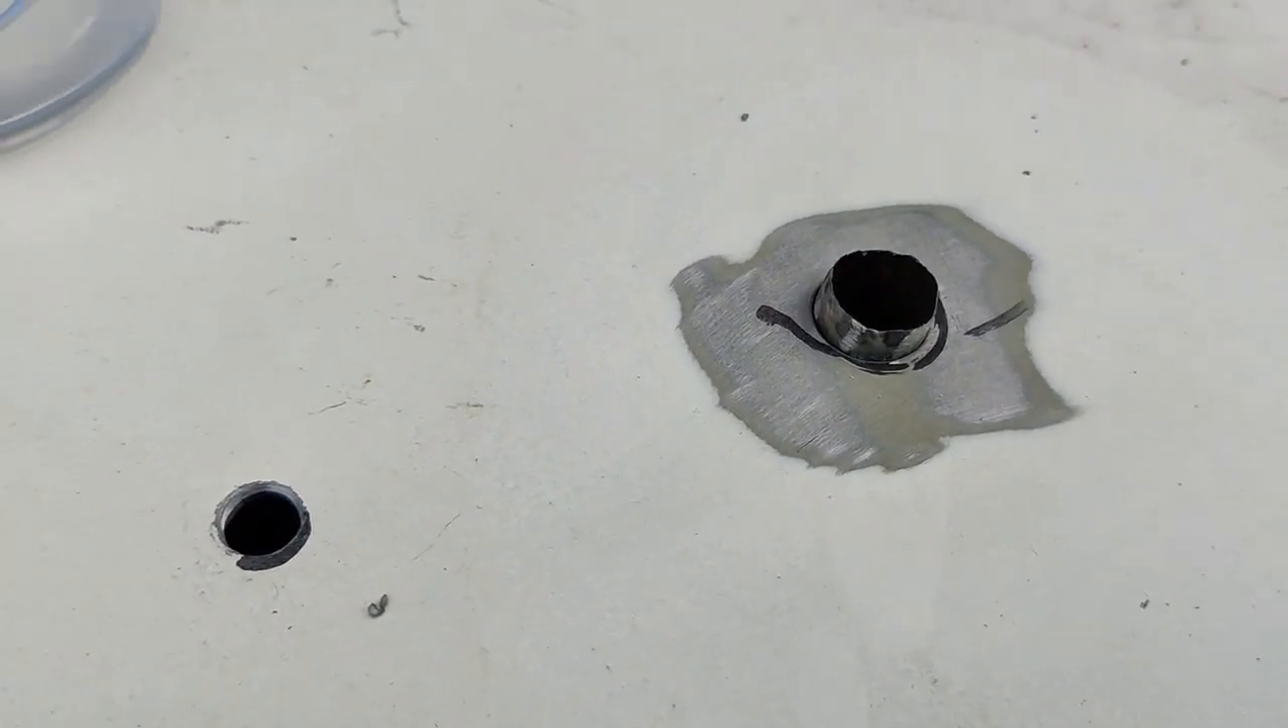It's sitting proud there at the moment.